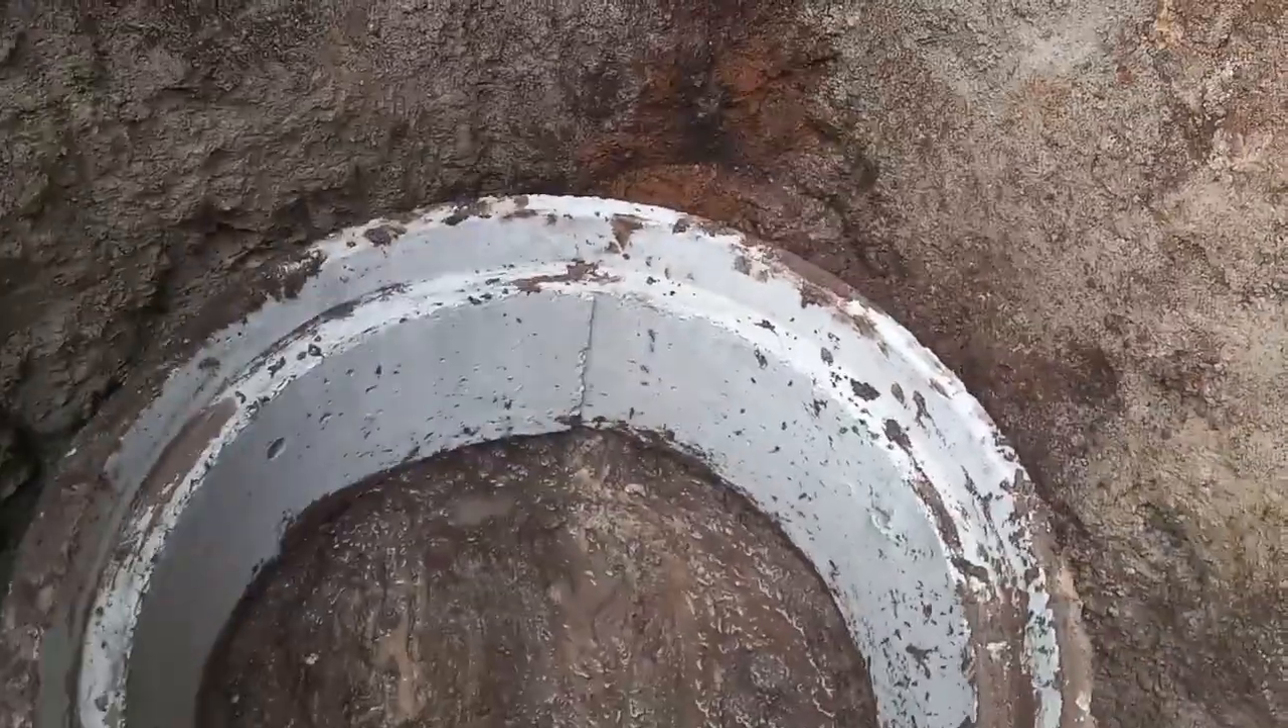The first riser is in.